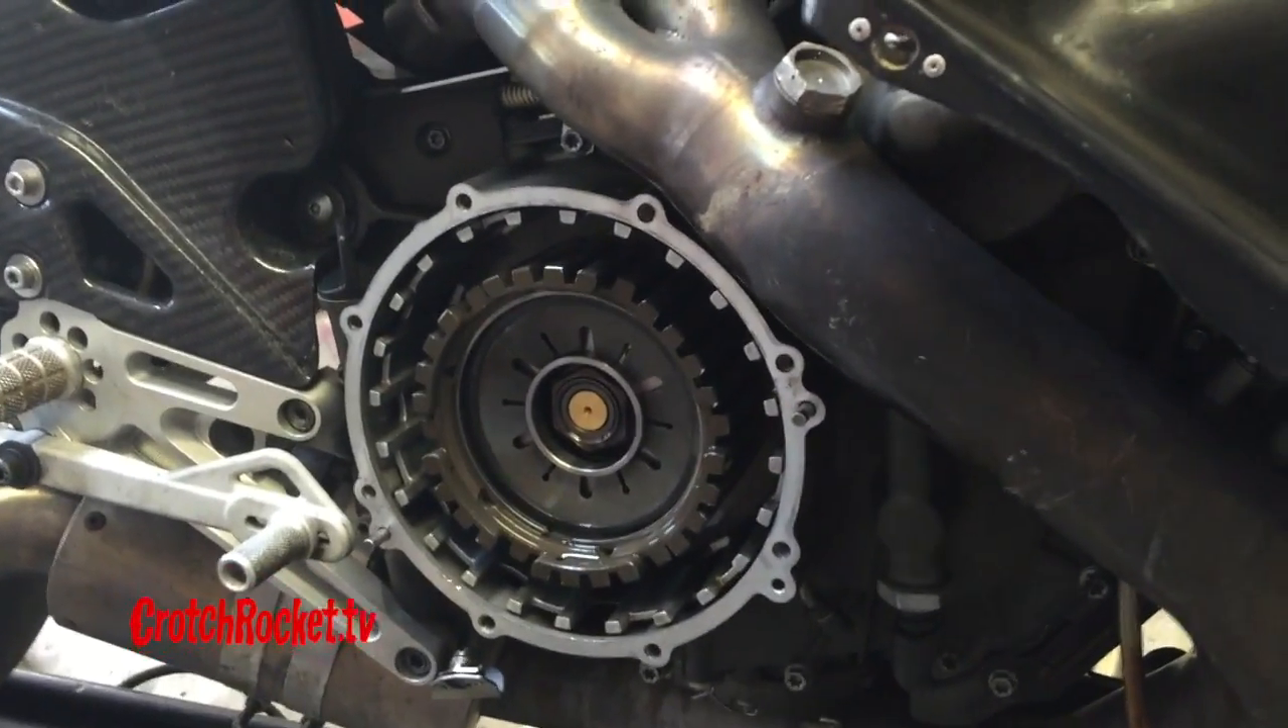The clutch cover is off and I've got the clutch pack out of the clutch.